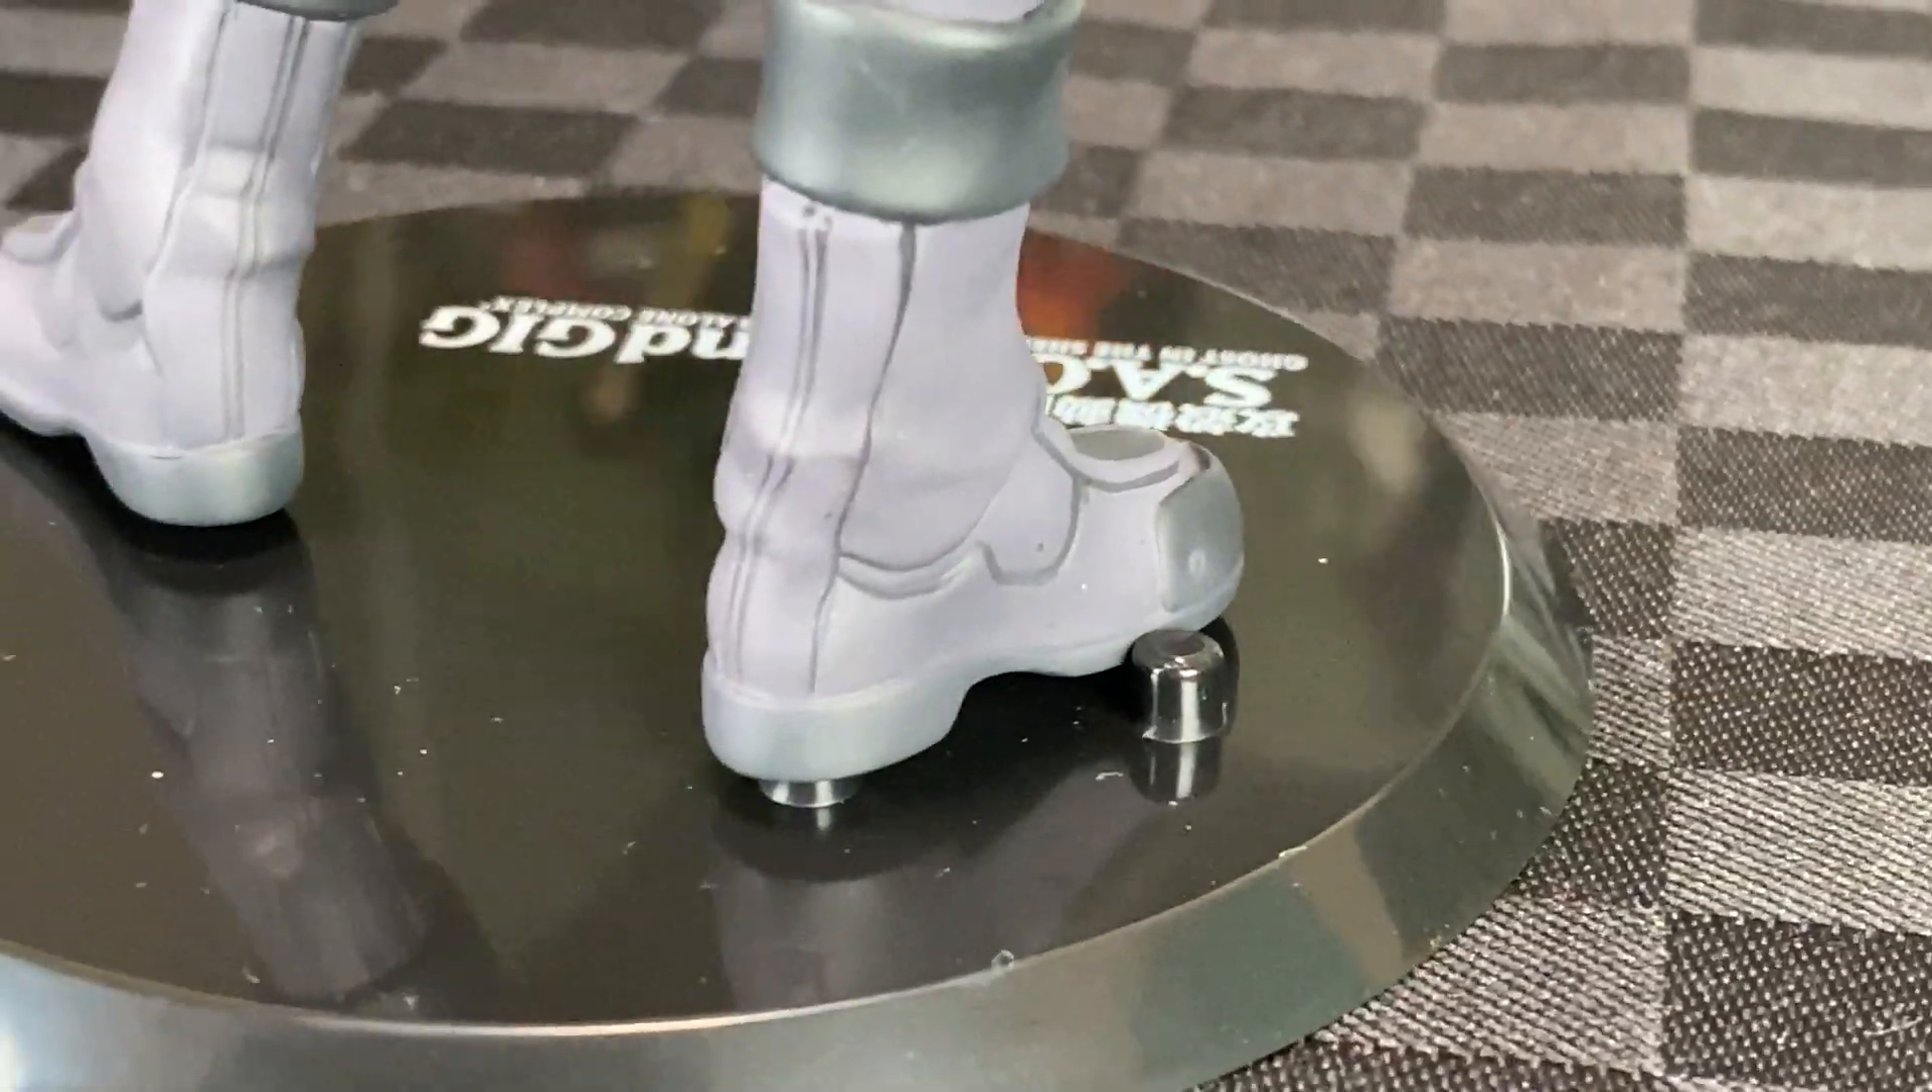It's a shame that the feet doesn't sit flush with the base.